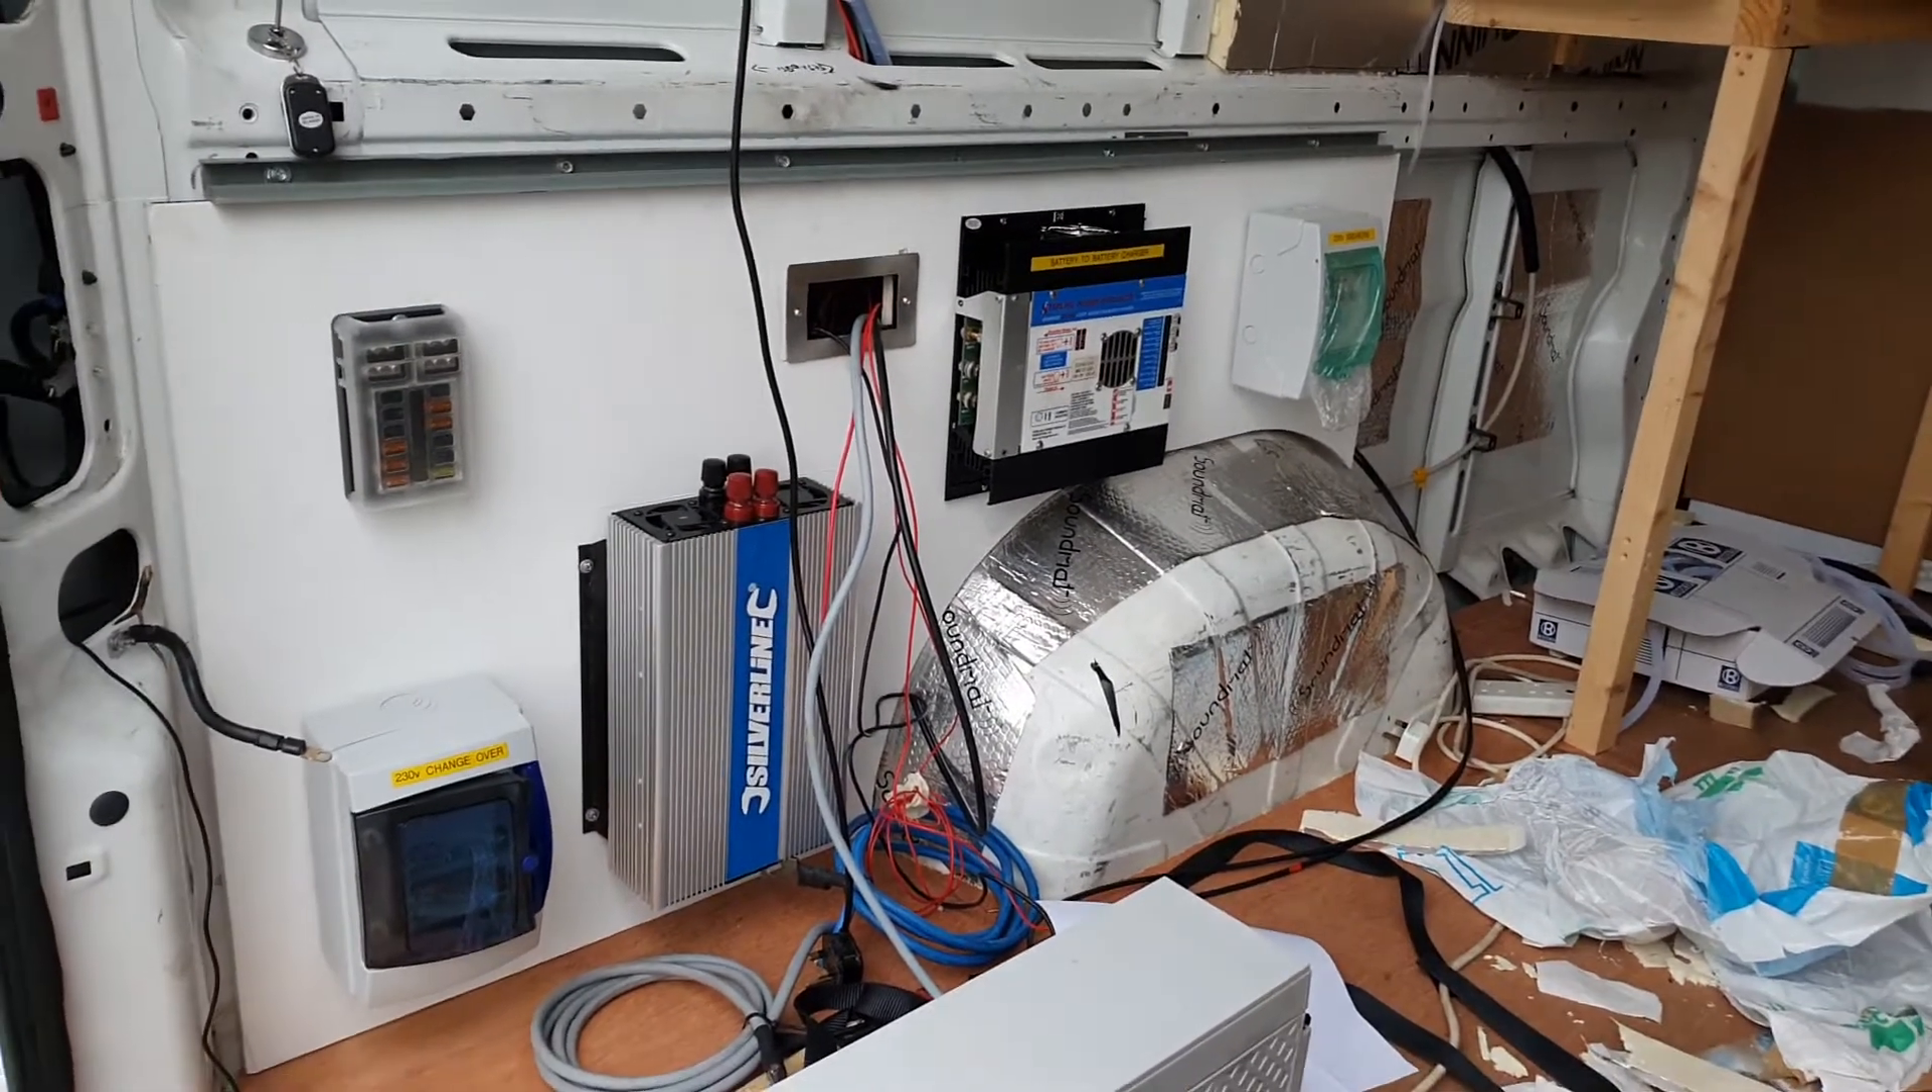Okay so it's quite windy out but that's basically the electrical panel installed in the van.